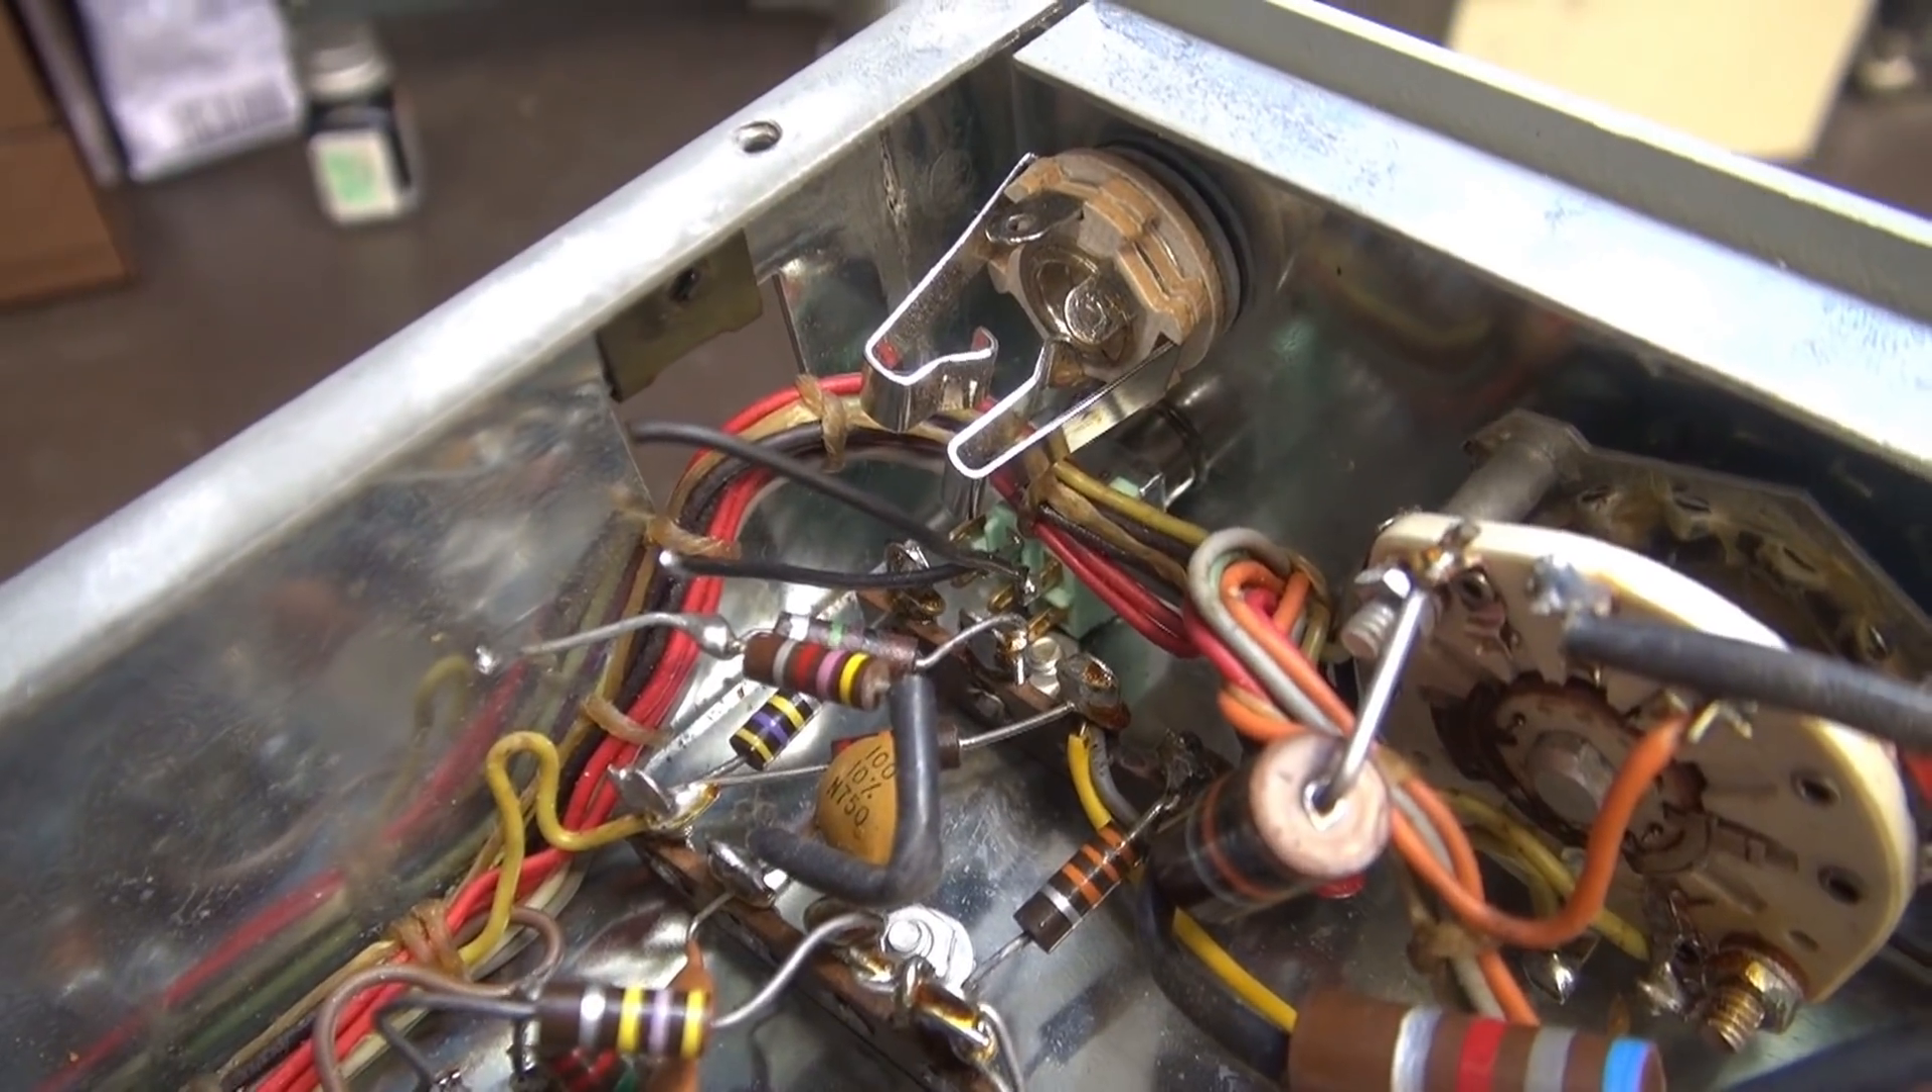Now there's the new mic jack installed I'm not going to wire these at this point.